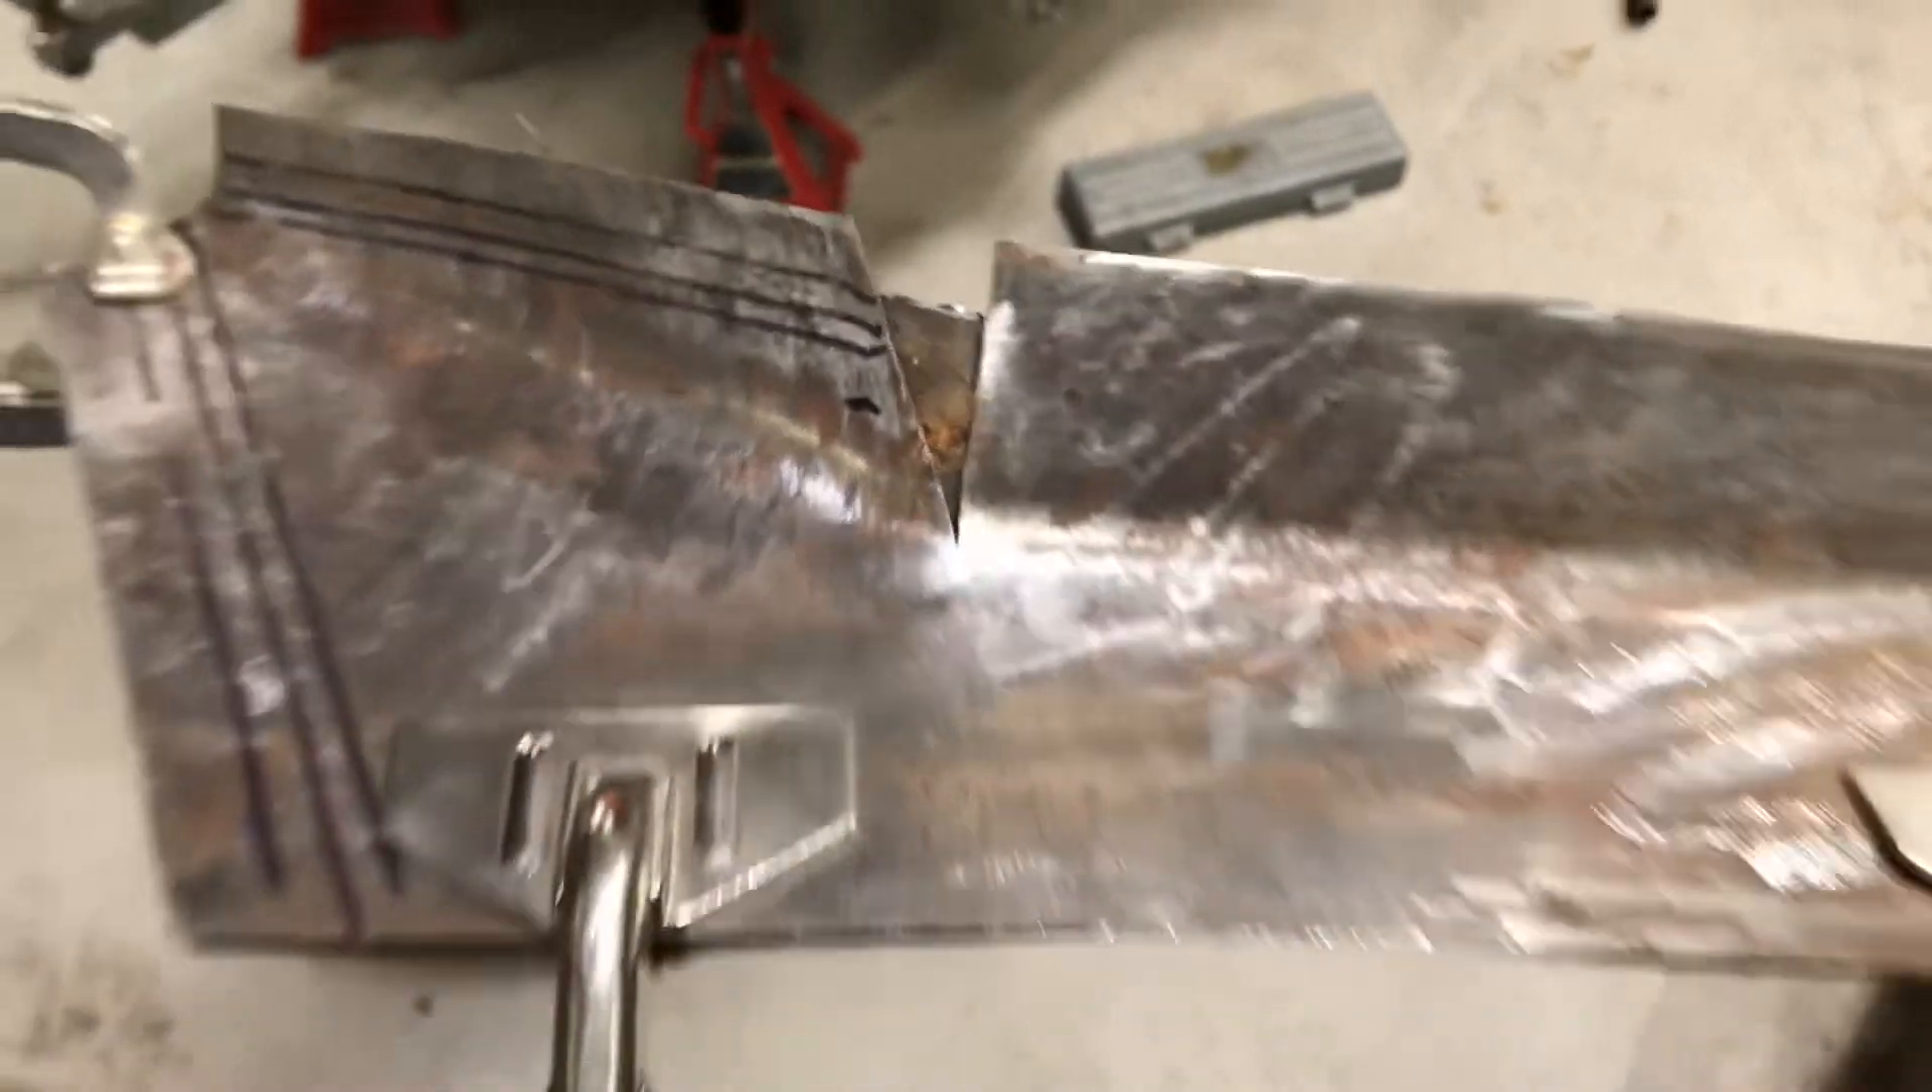Okay so there's the metal floorboard for the passenger side so you see there's a gap here.